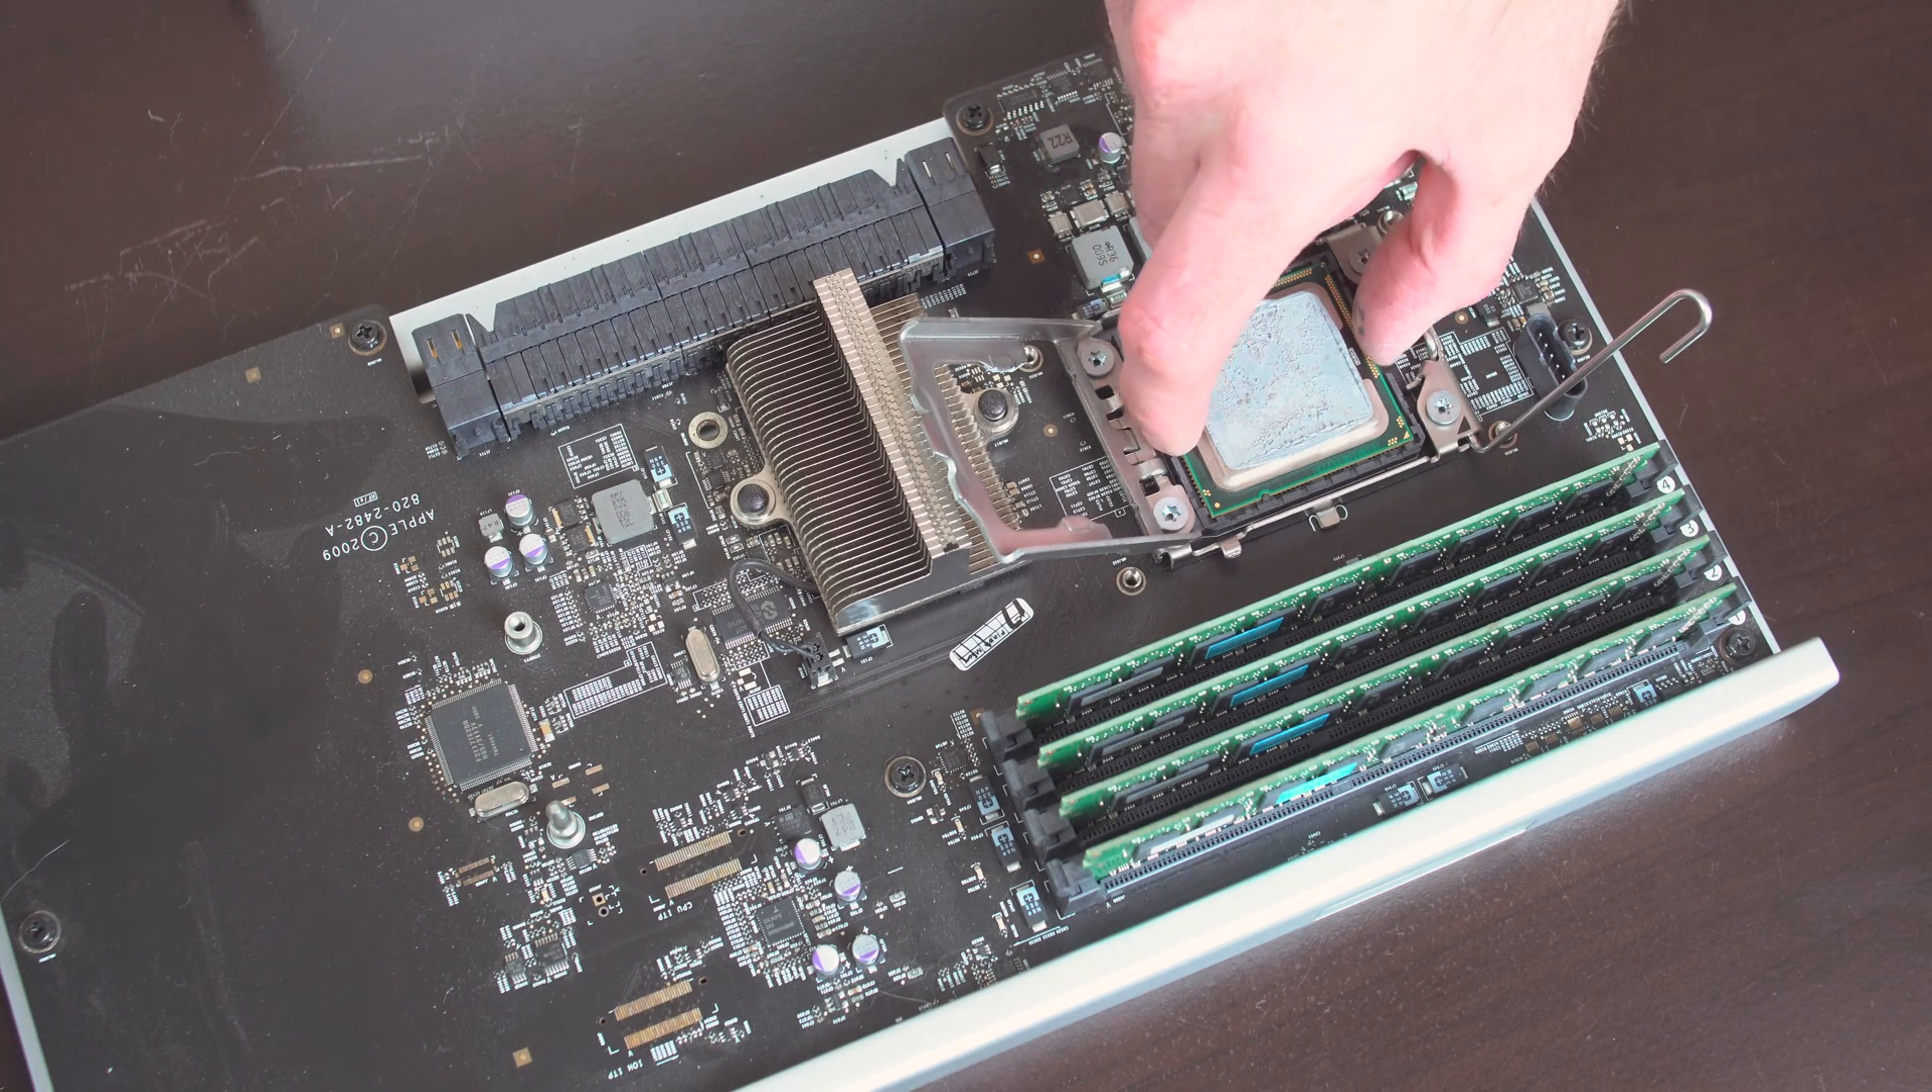And now we have full access to the CPU.